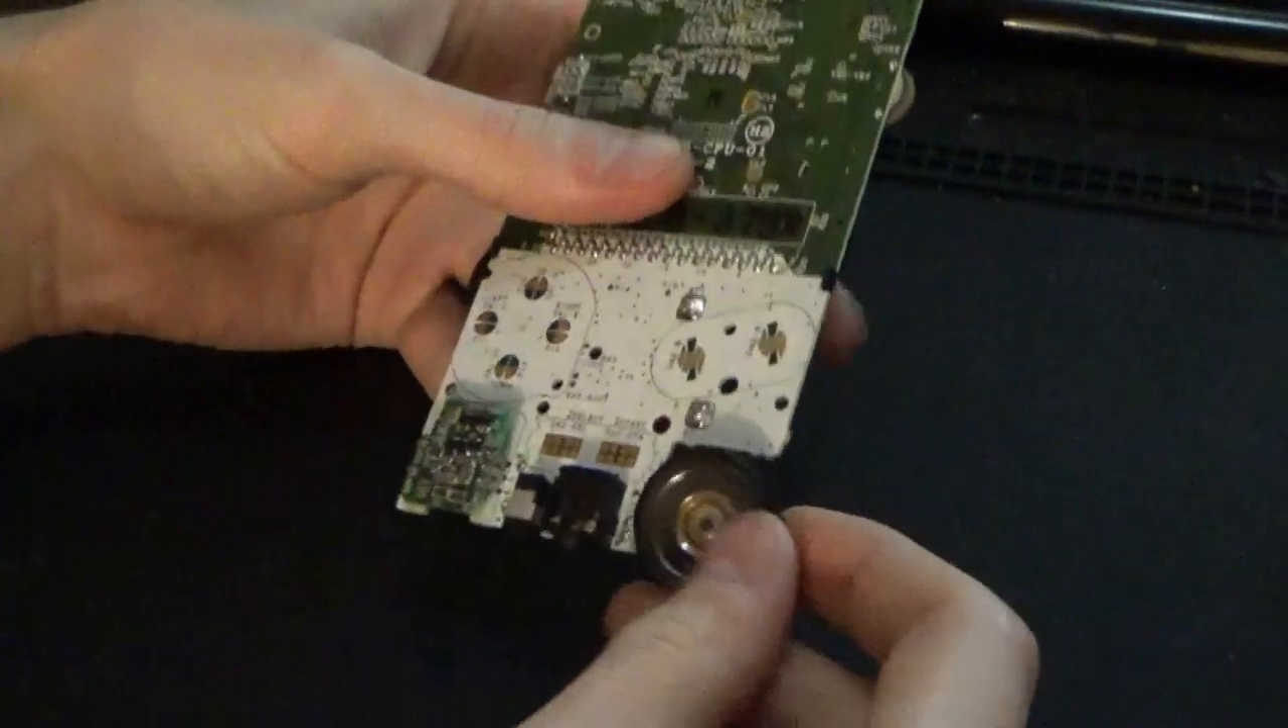Okay so I've got the board back out again.